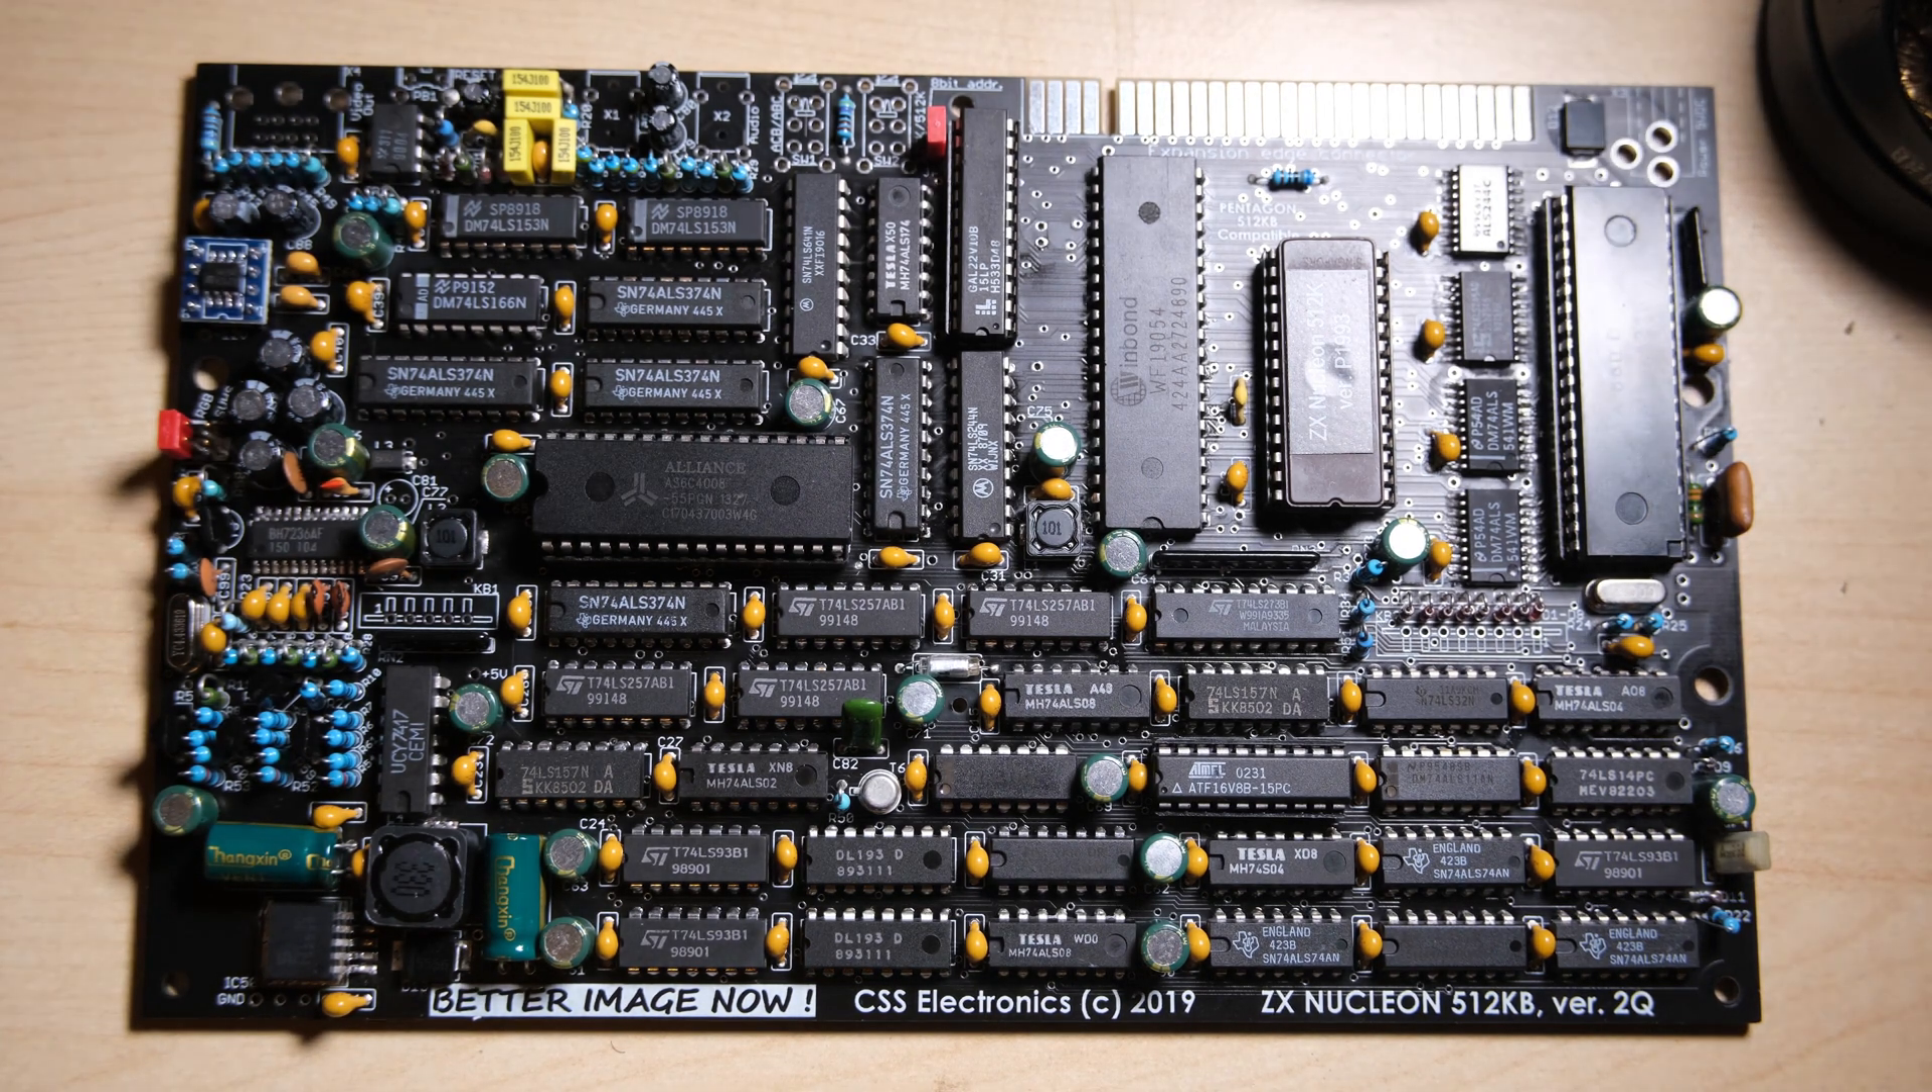And here's all of our chips fitted.